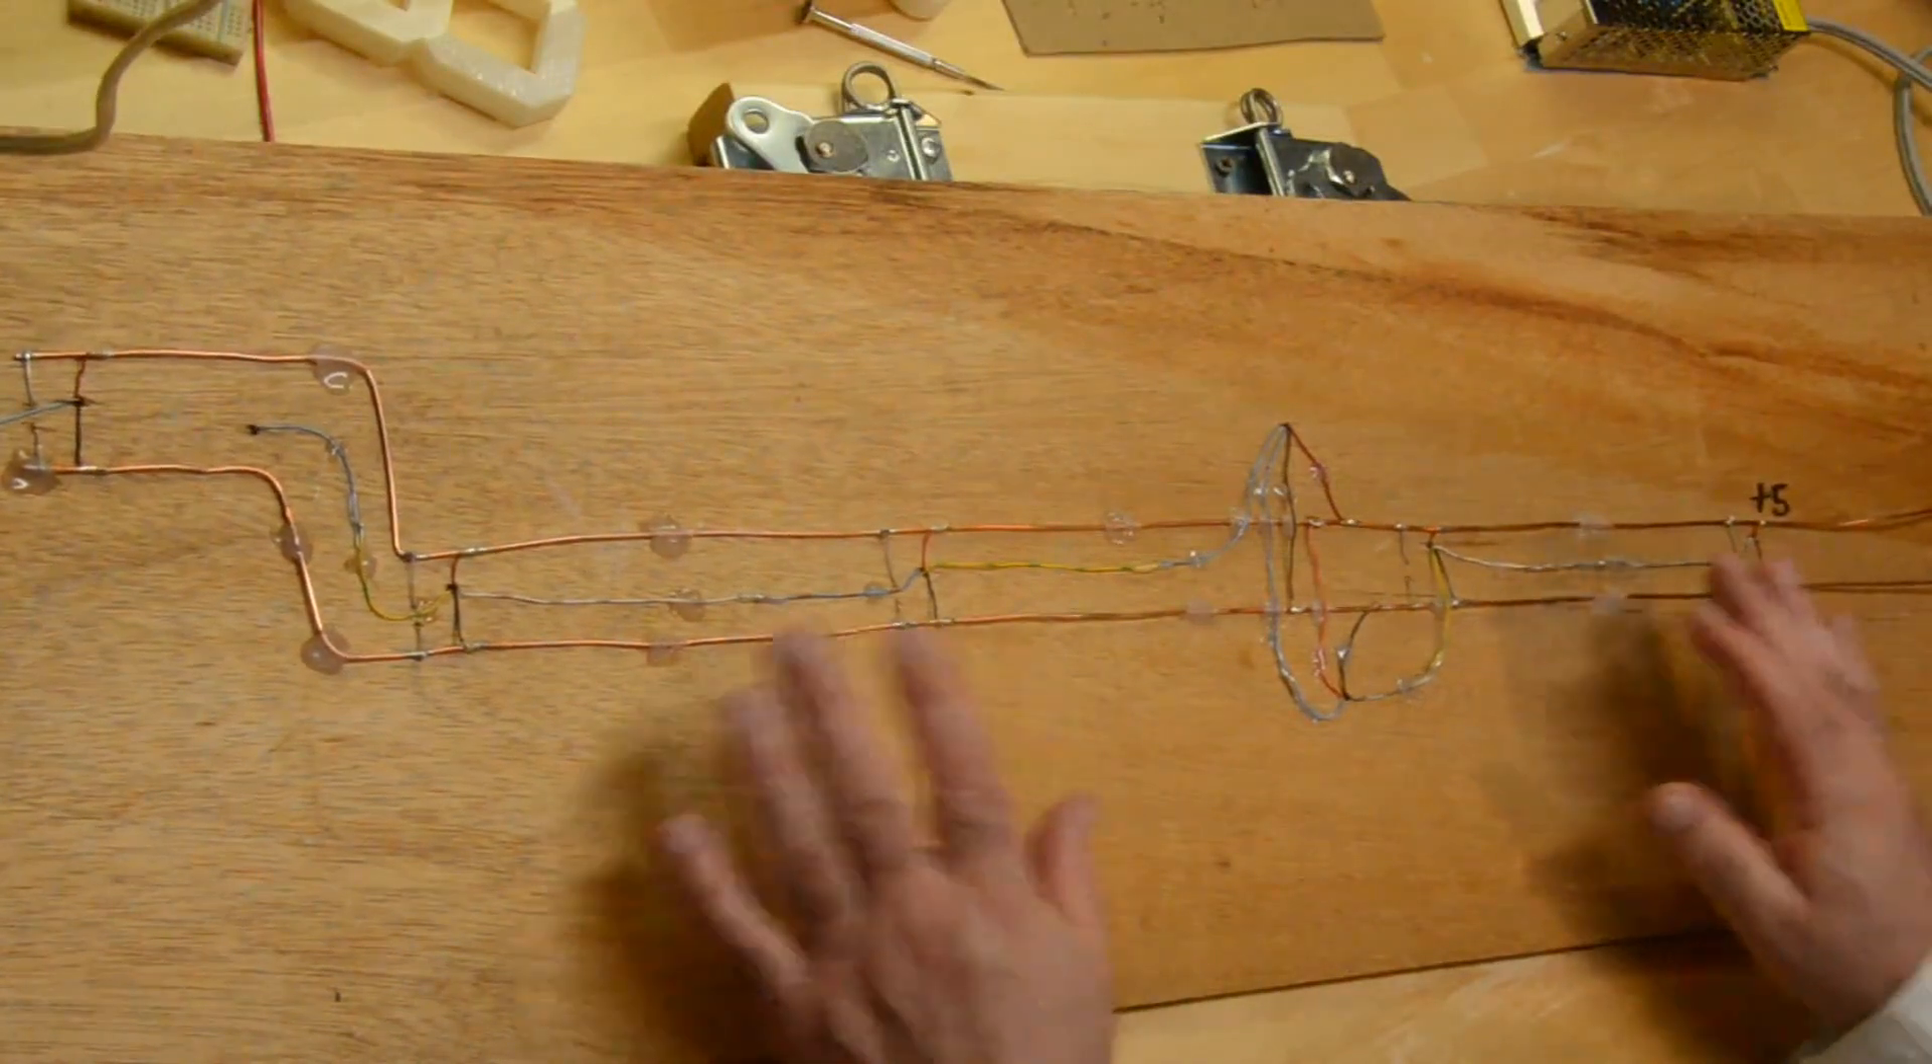Okay, so I just finished hot glue tacking down all the wires.